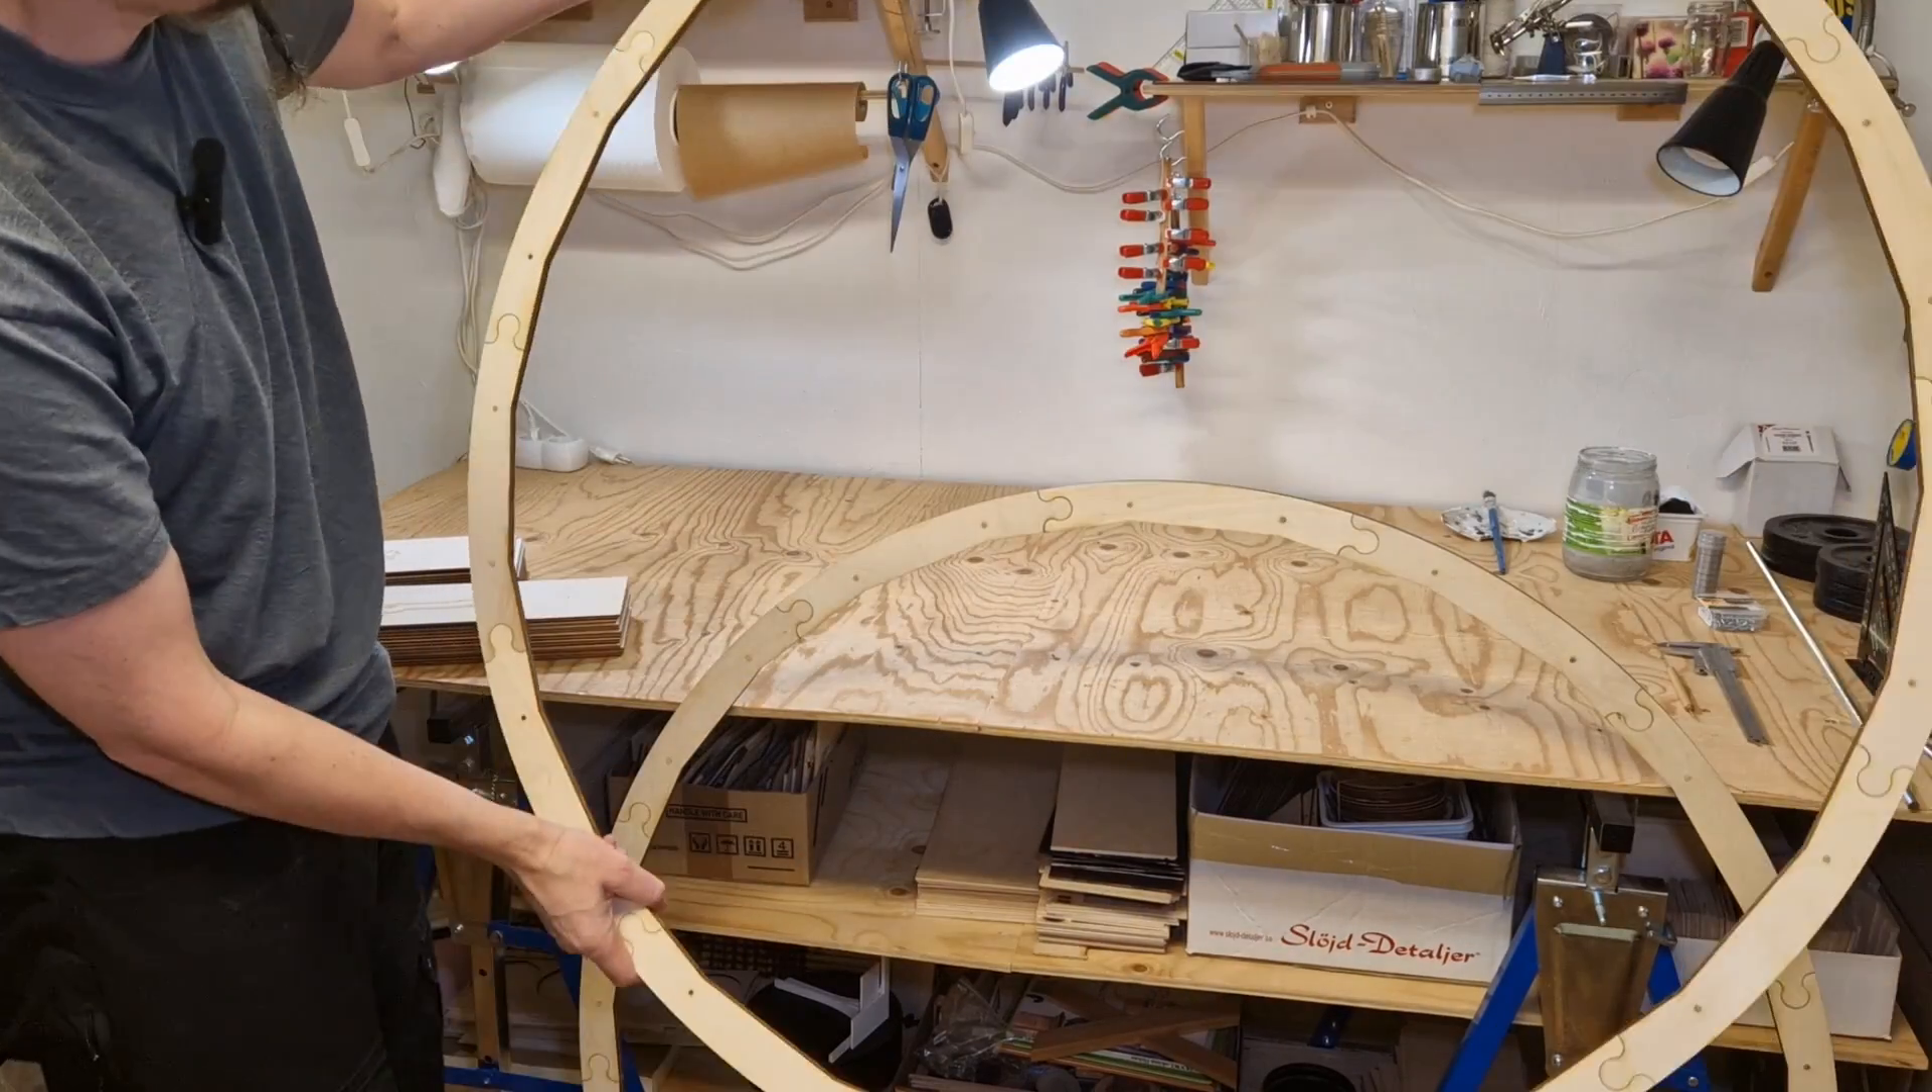So I assembled two rings and they are complete they're quite big.